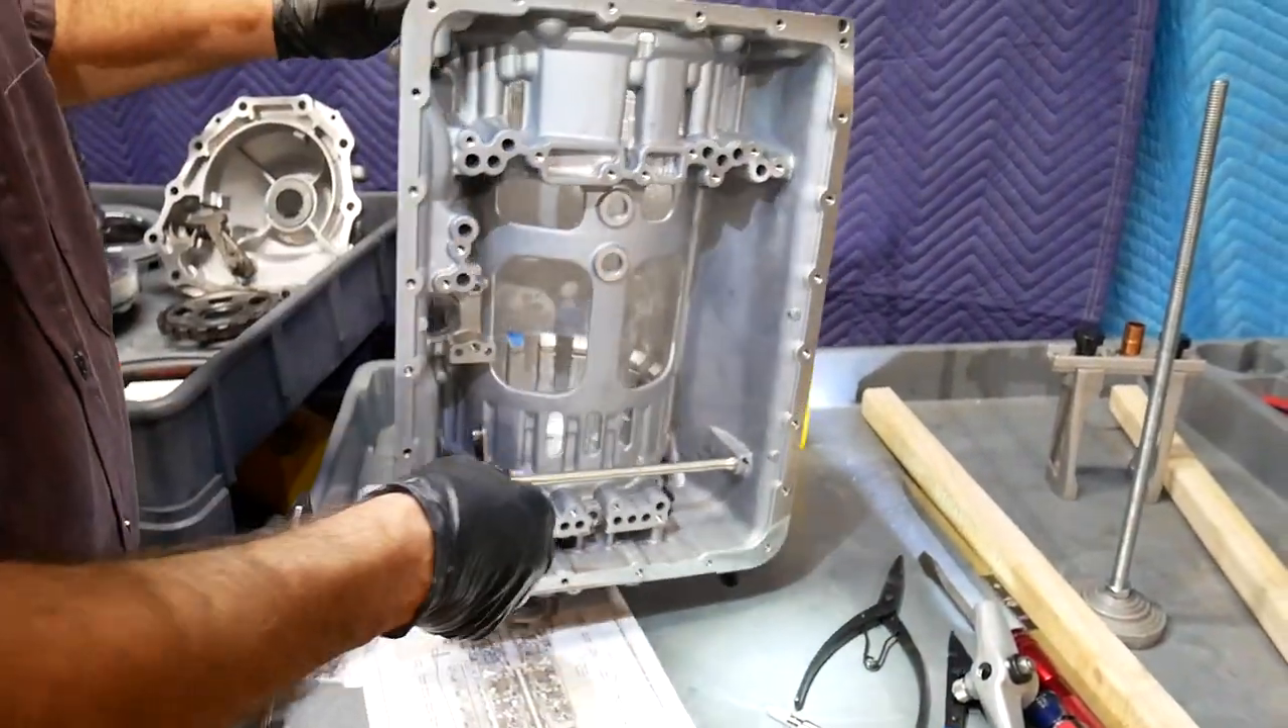Now the case is almost completely stripped the only thing that I'm left with is my manual linkage.